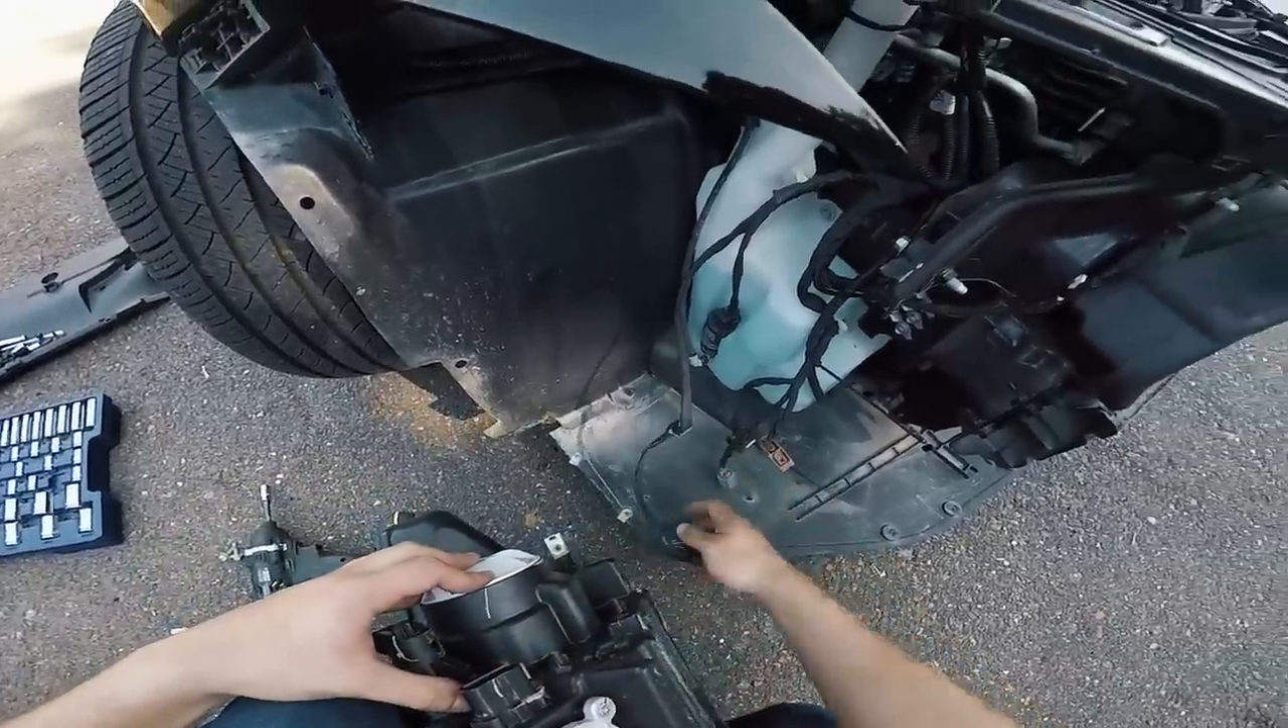Now your Mustang headlight is completely removed.